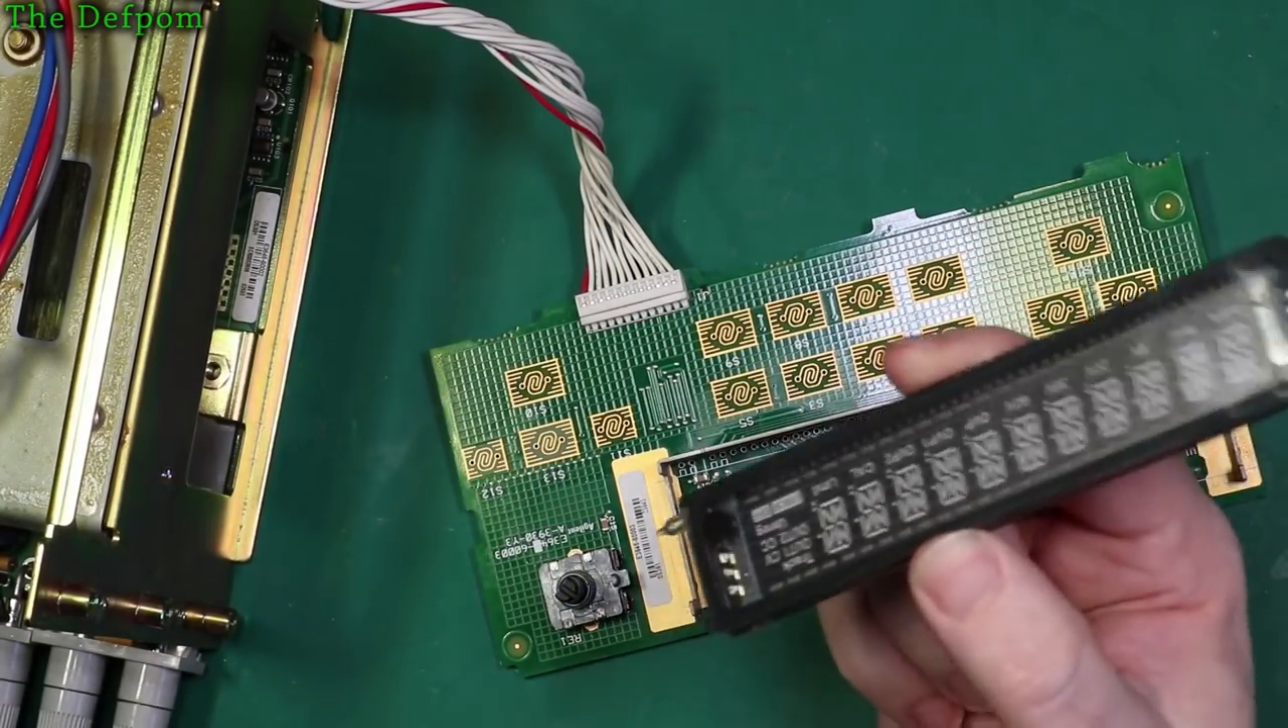There's a display module. Which you can see I've already taken out.